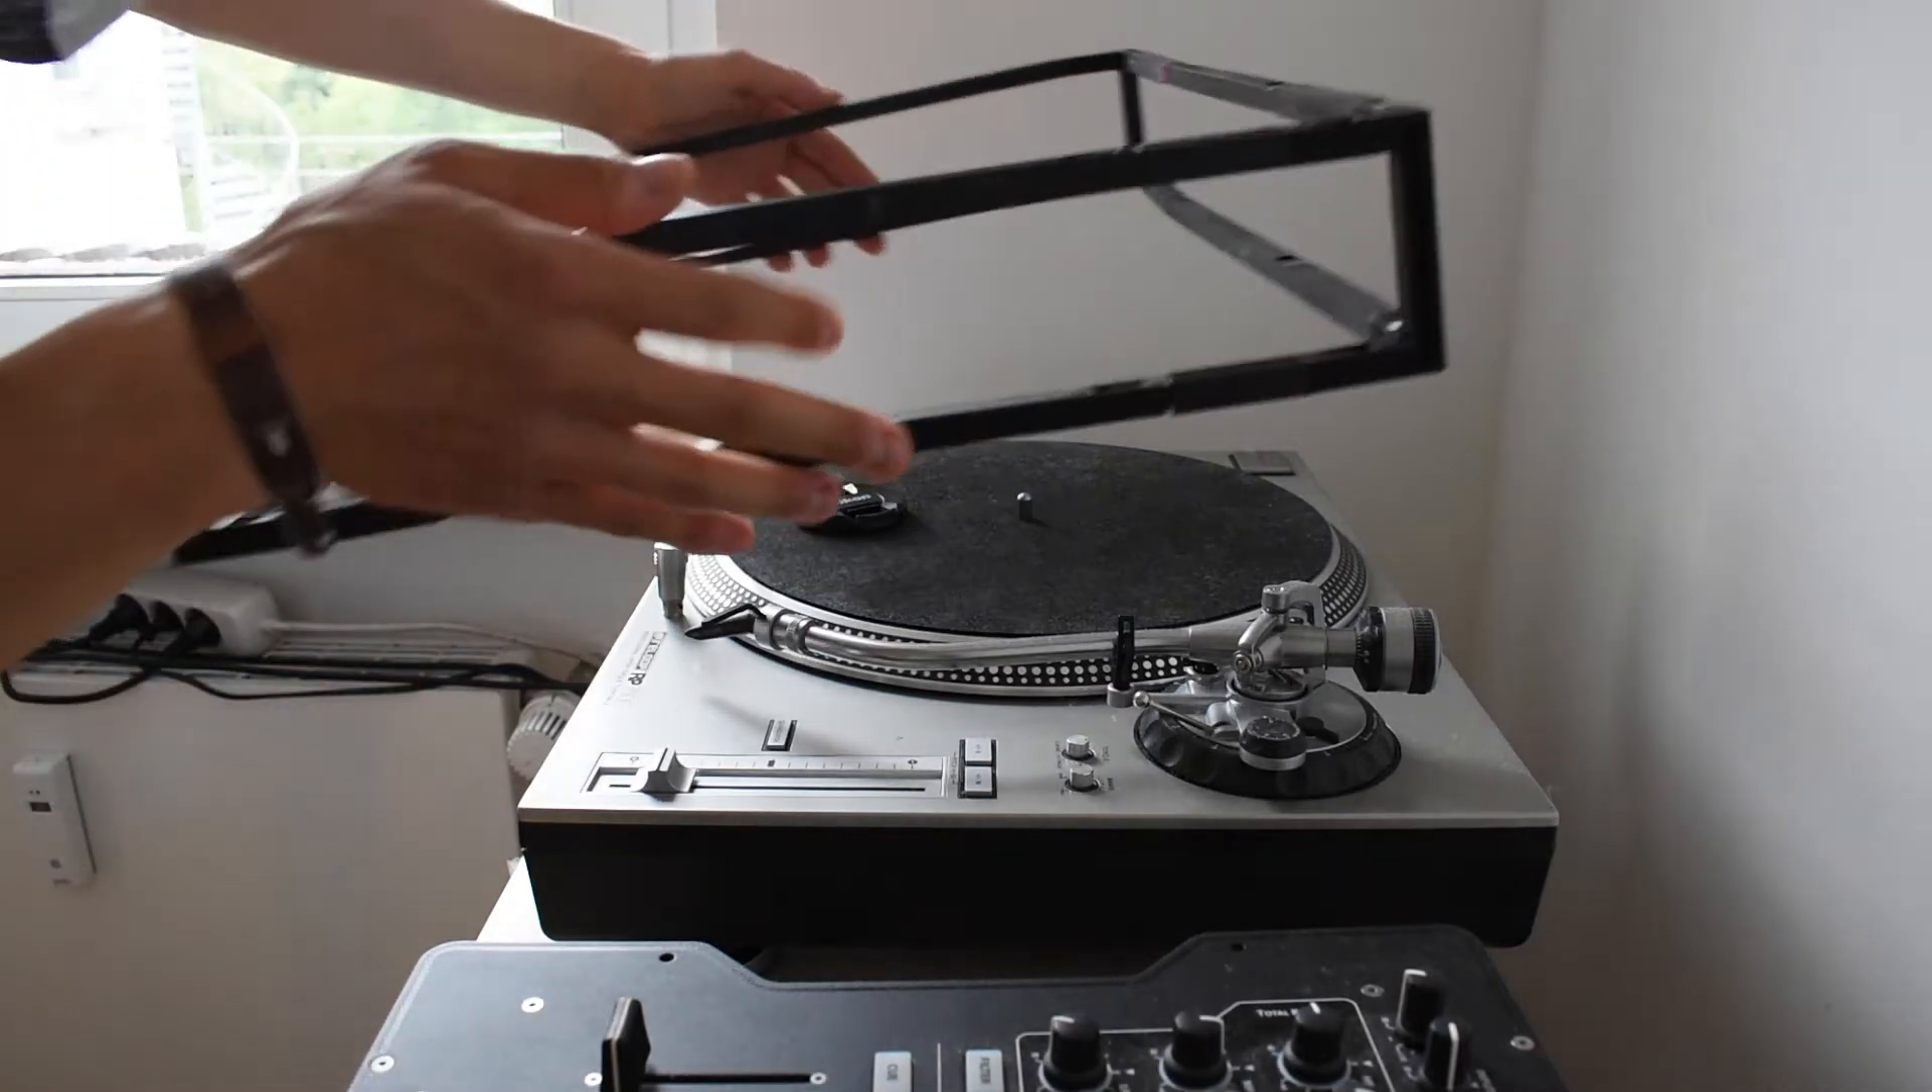All right so I just finished assembling the case or the skeleton at least.